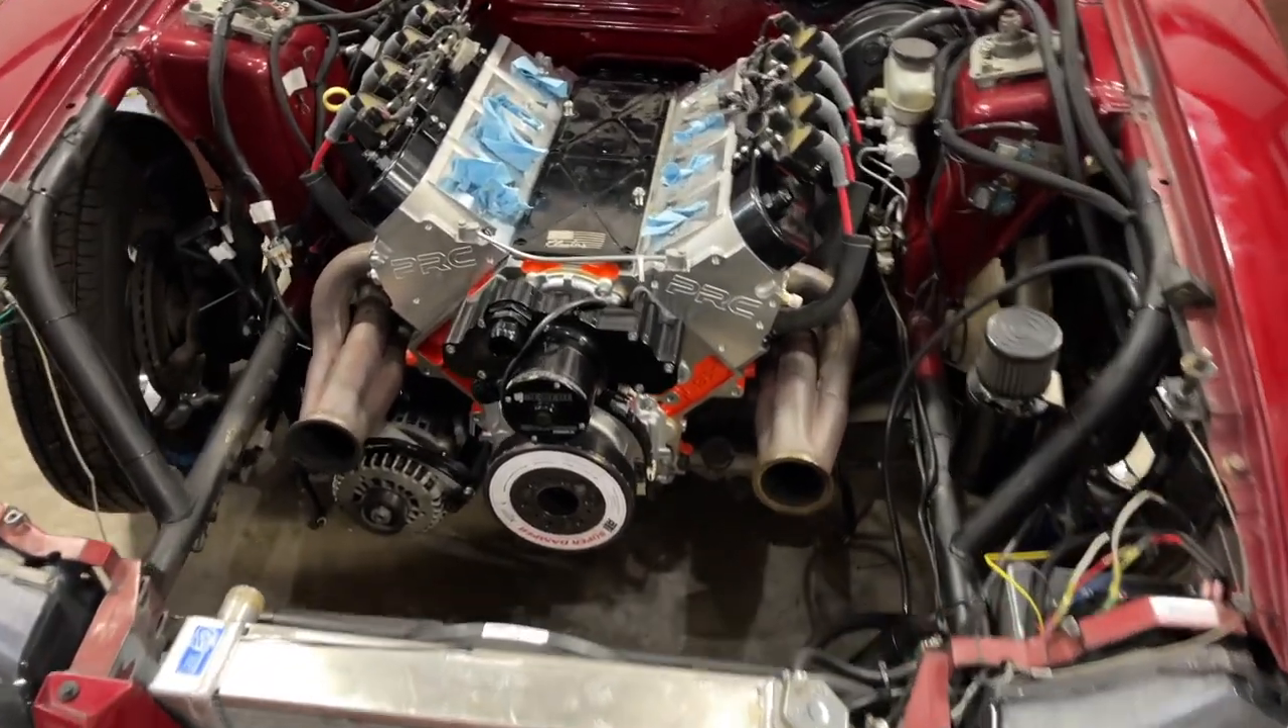Got the motor back in.